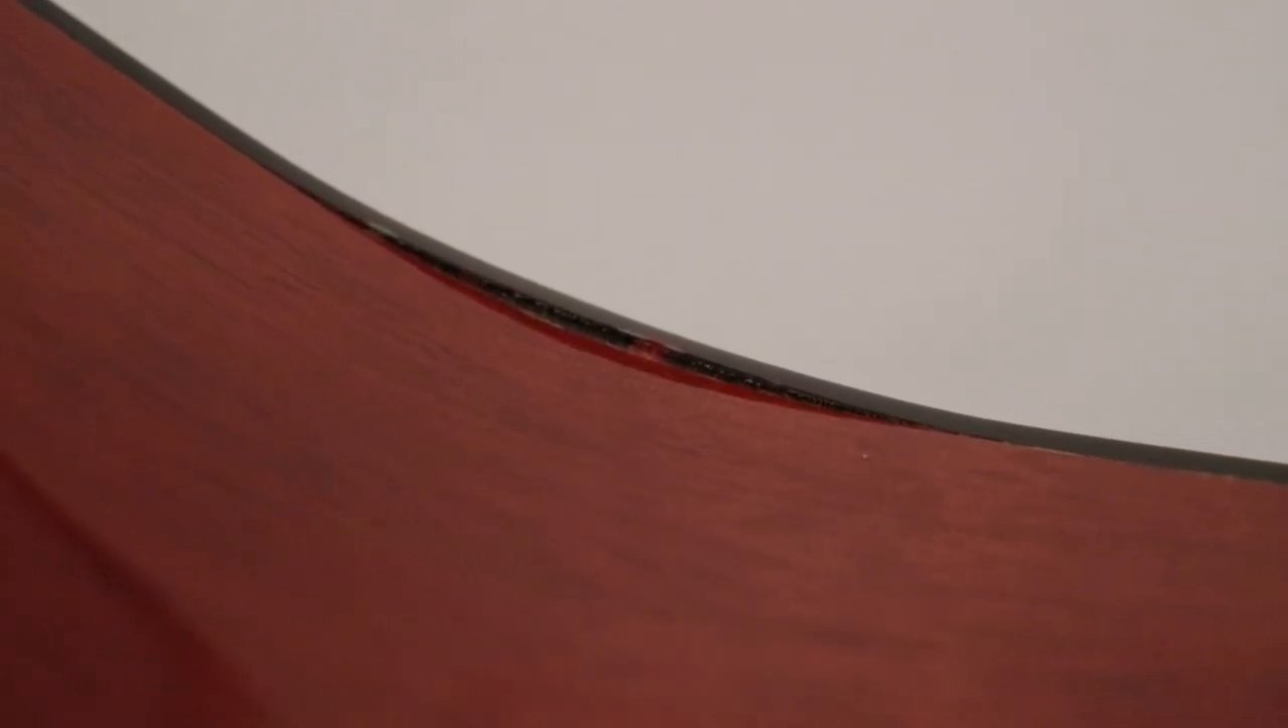So I have here my Martin D18 acoustic guitar and you can see here that the binding at the waist of the guitar is peeling away.